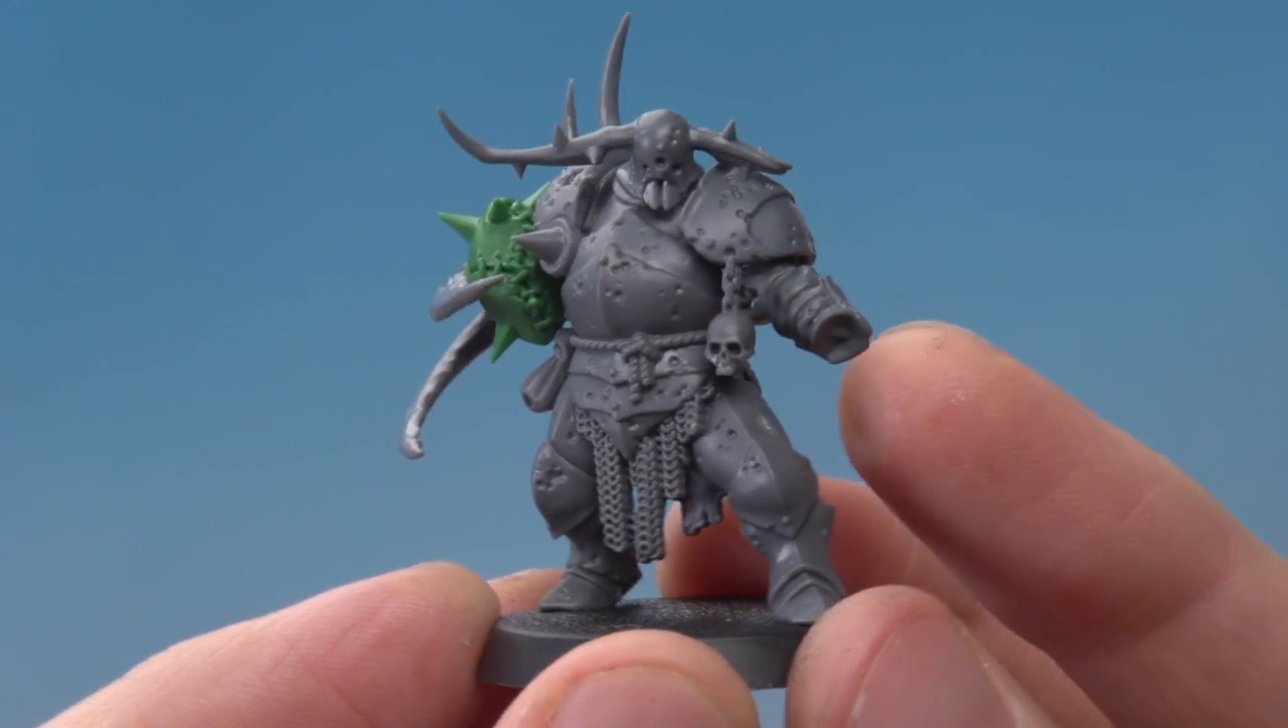I've carried on building the miniature and now there's only one part left to attach and that's the left hand.